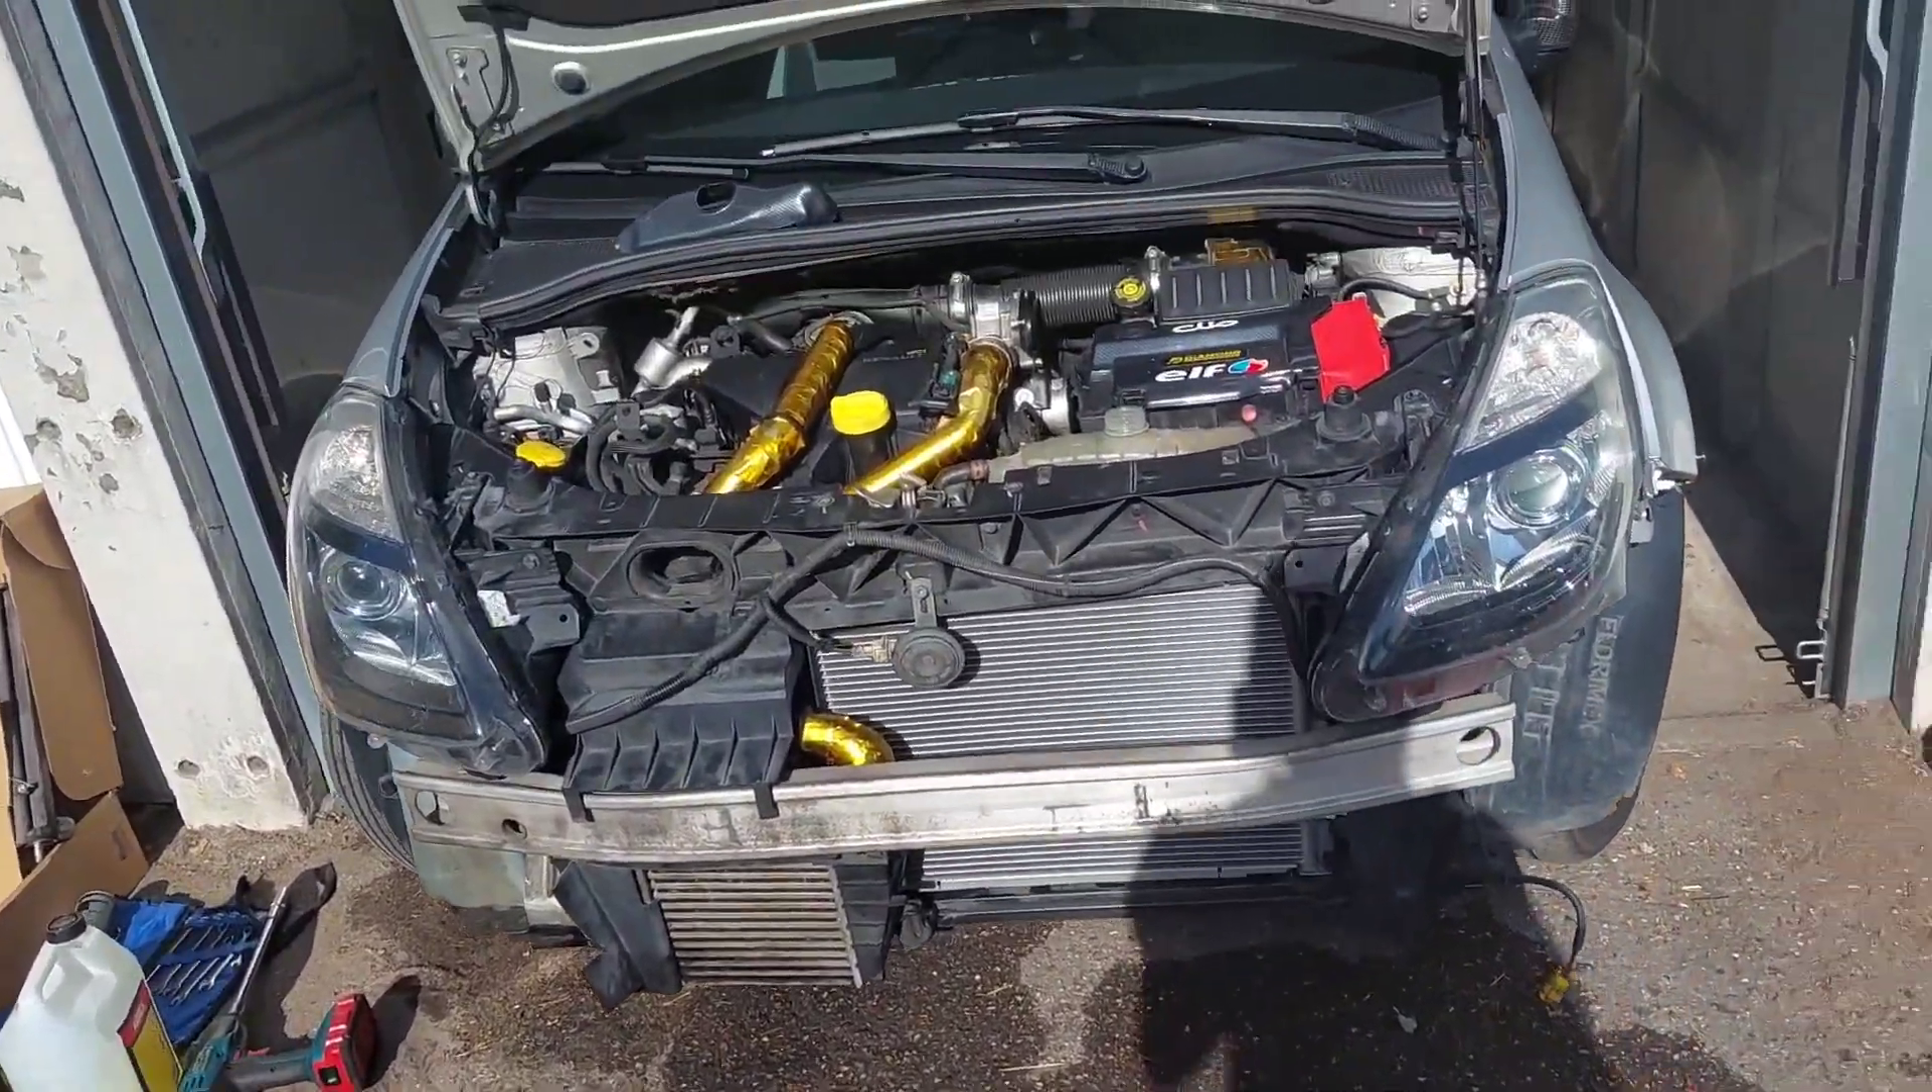Donc là j'ai remonté encore des éléments Les phares.